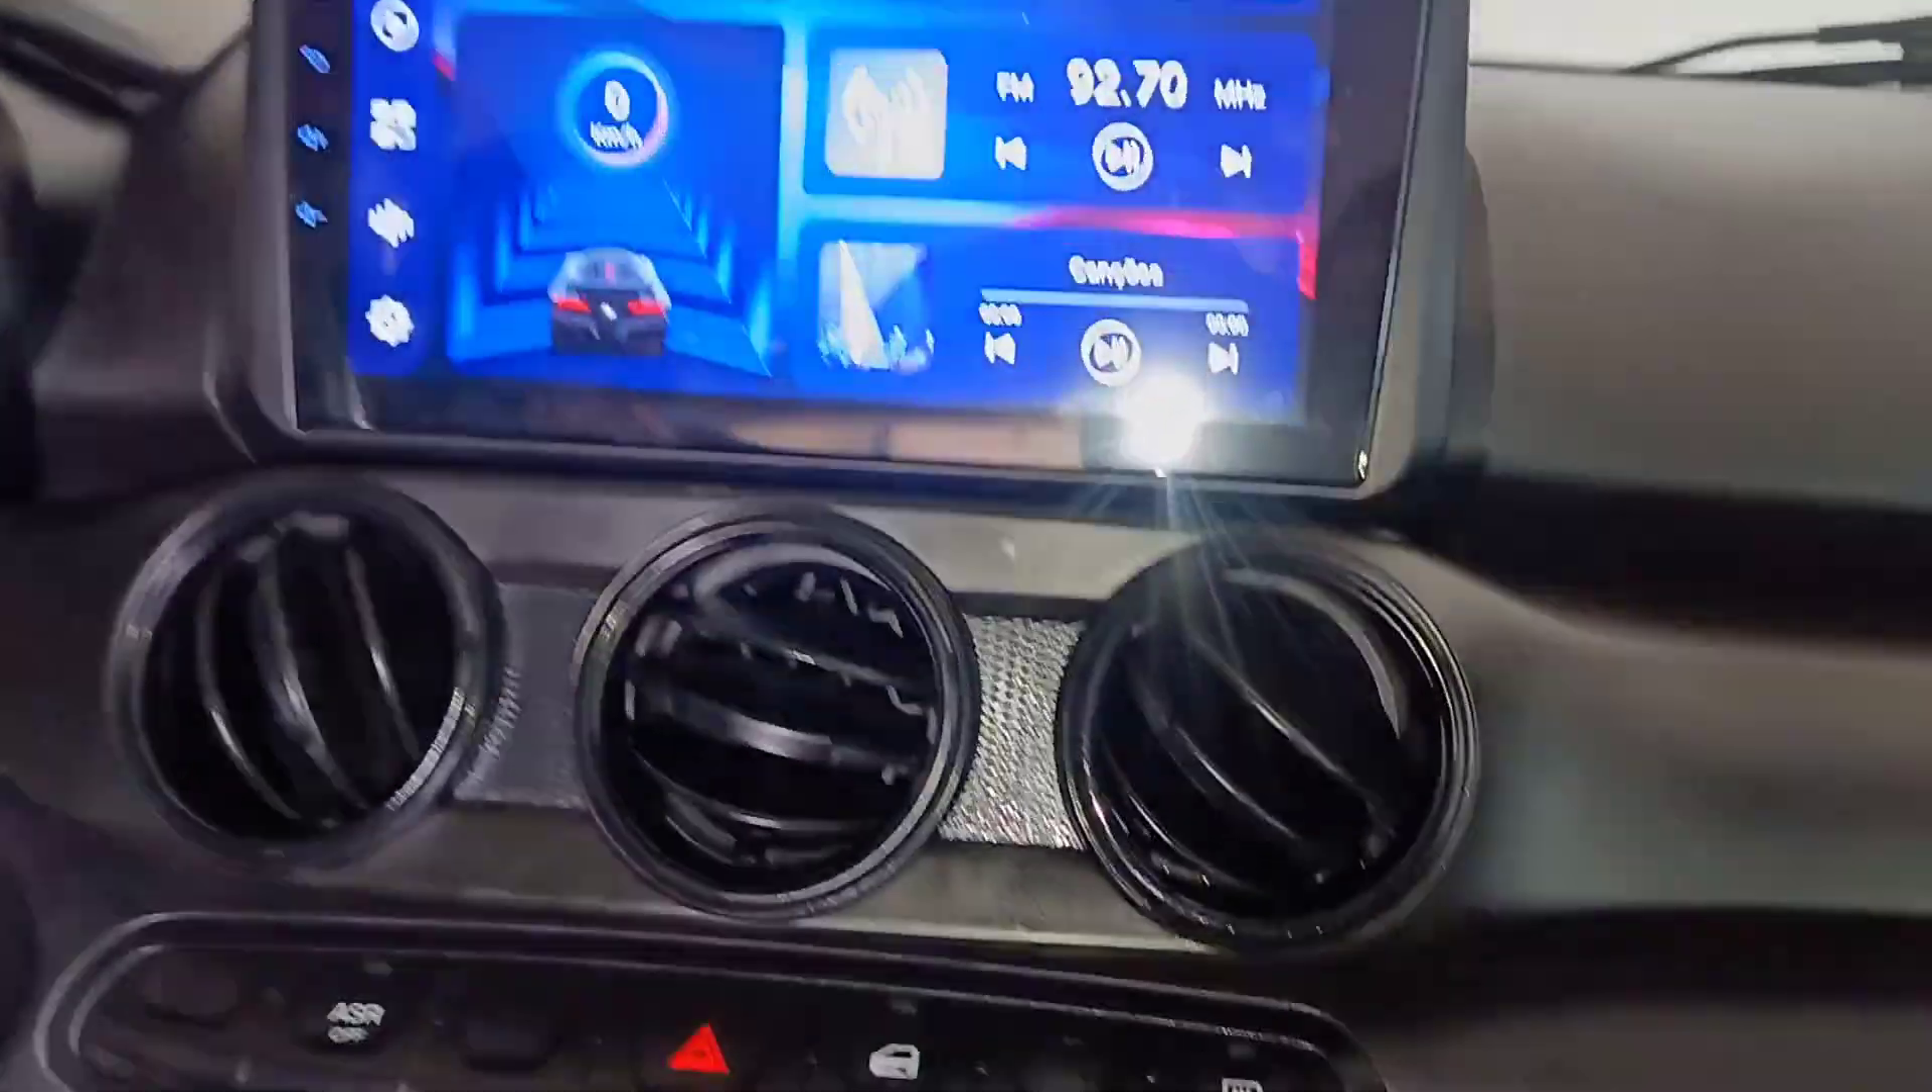Aqui o sonzinho já pronto, instalado aqui, já configurado aqui.